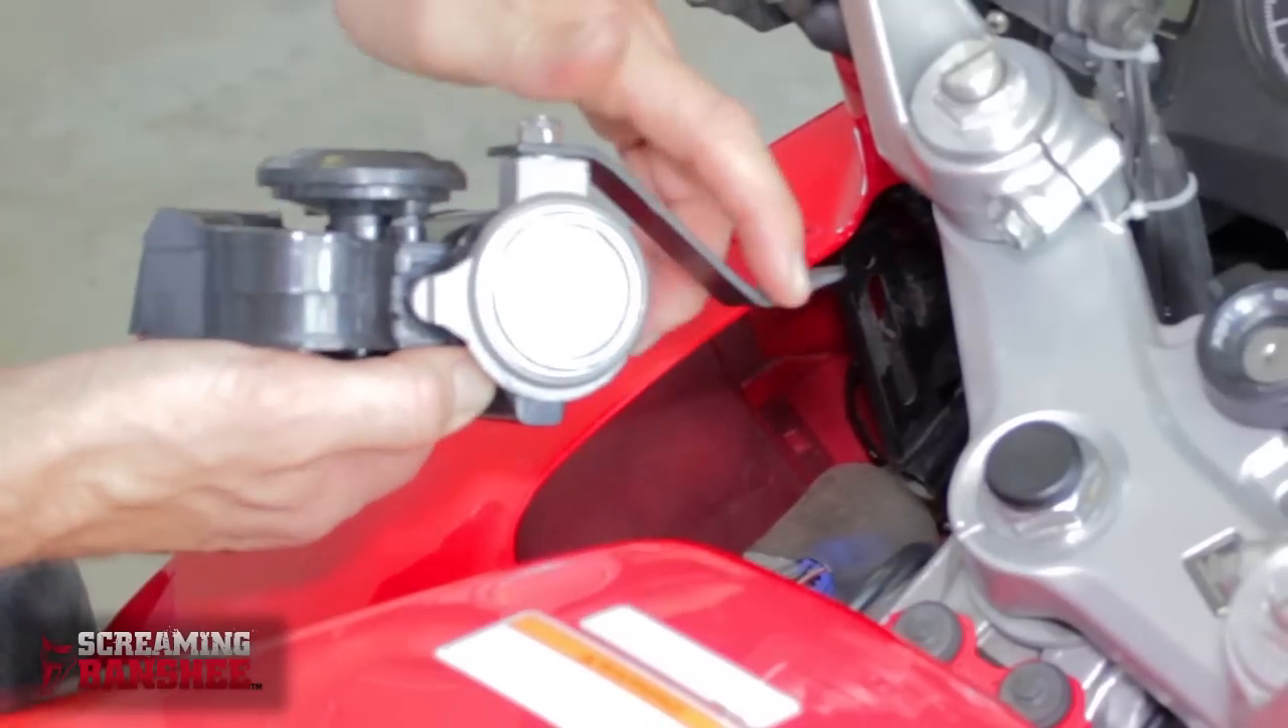So for this installation I've taken one of our brackets and I've bent it slightly so it can sit in here. So here's the horn attached to the modified bracket.